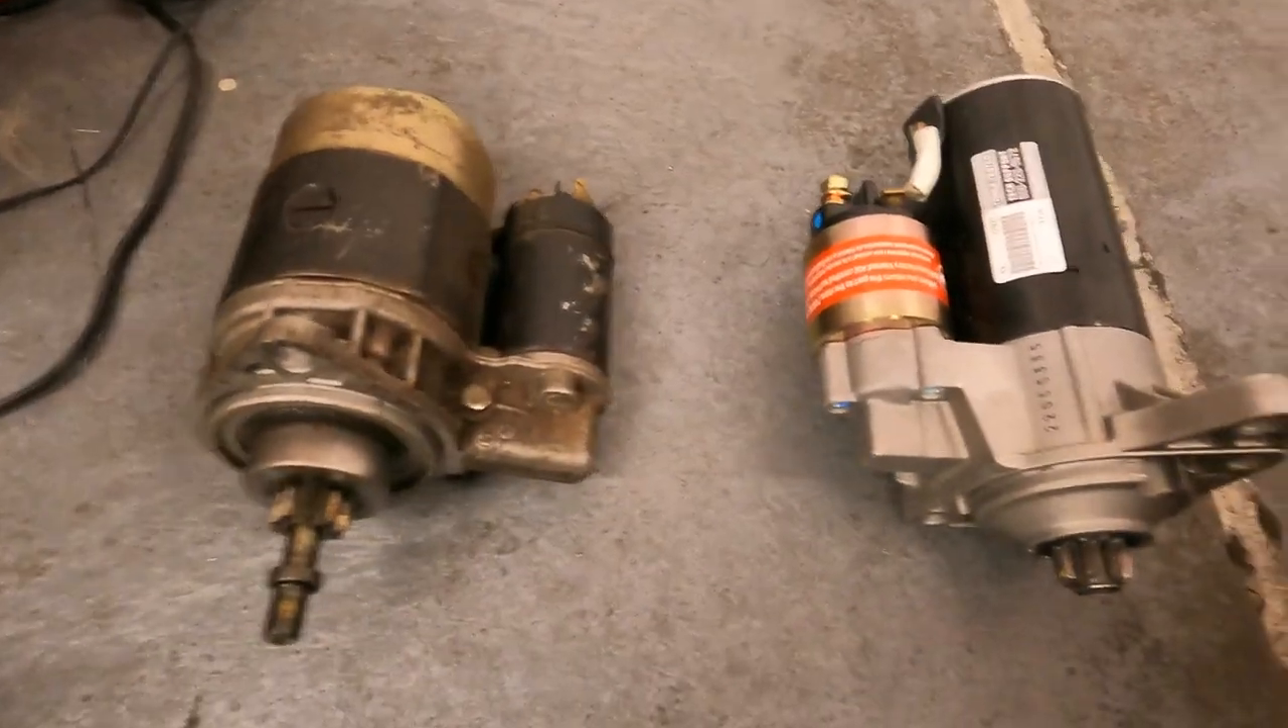All right, we got the starter out, and here it is side by side with the new one.